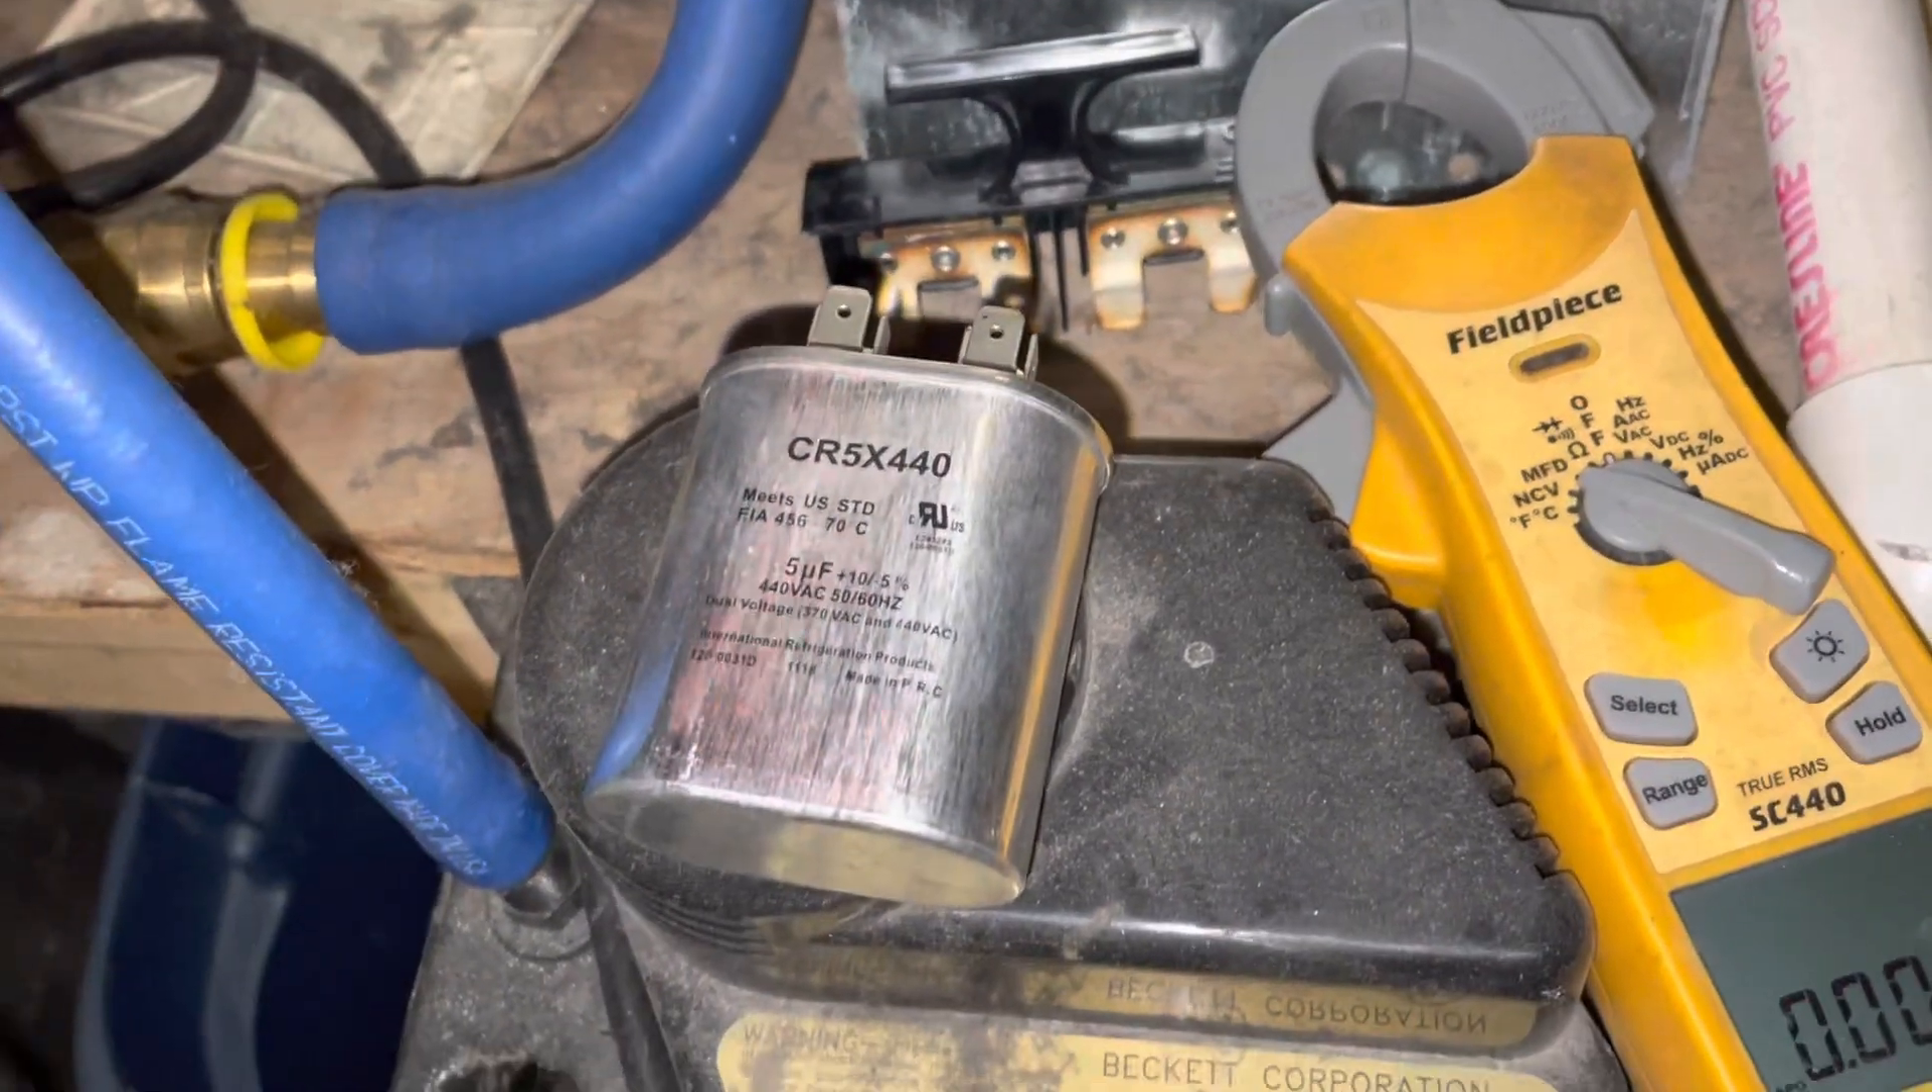Alright, we got our capacitor out here.